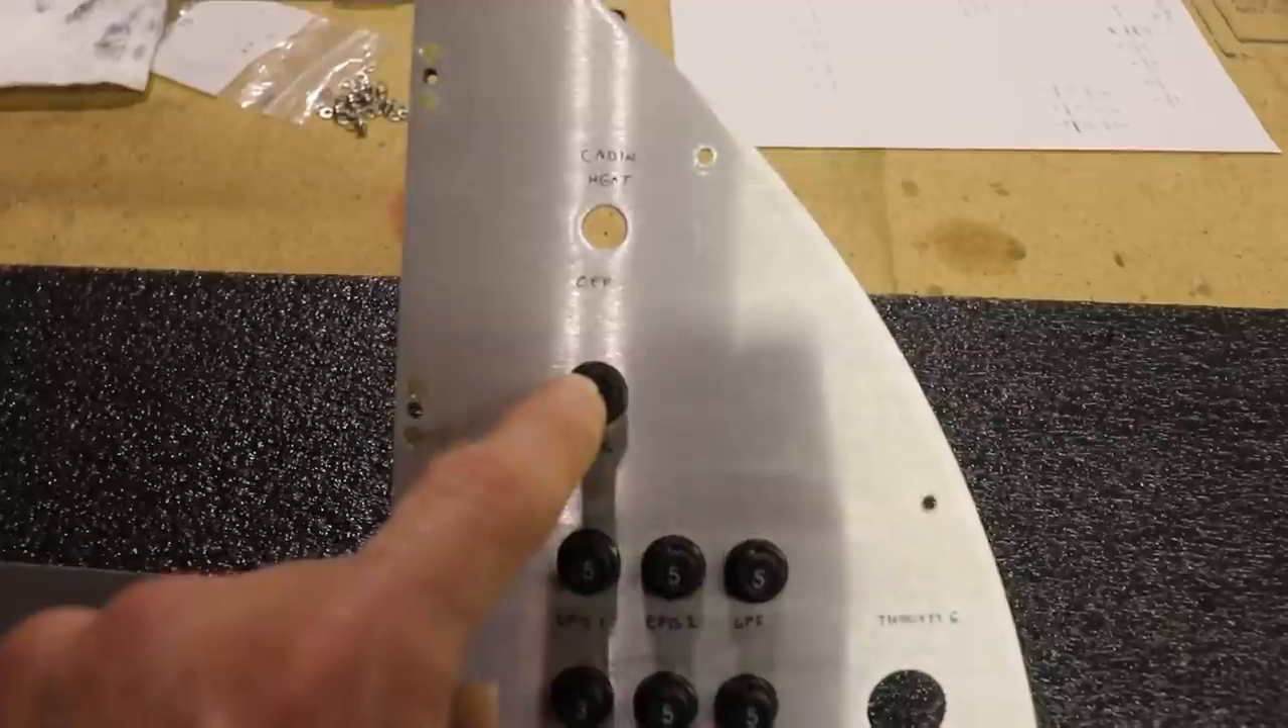So what I did was I just drilled this hole out a little bit. And I put my circuit breaker for the flaps here.